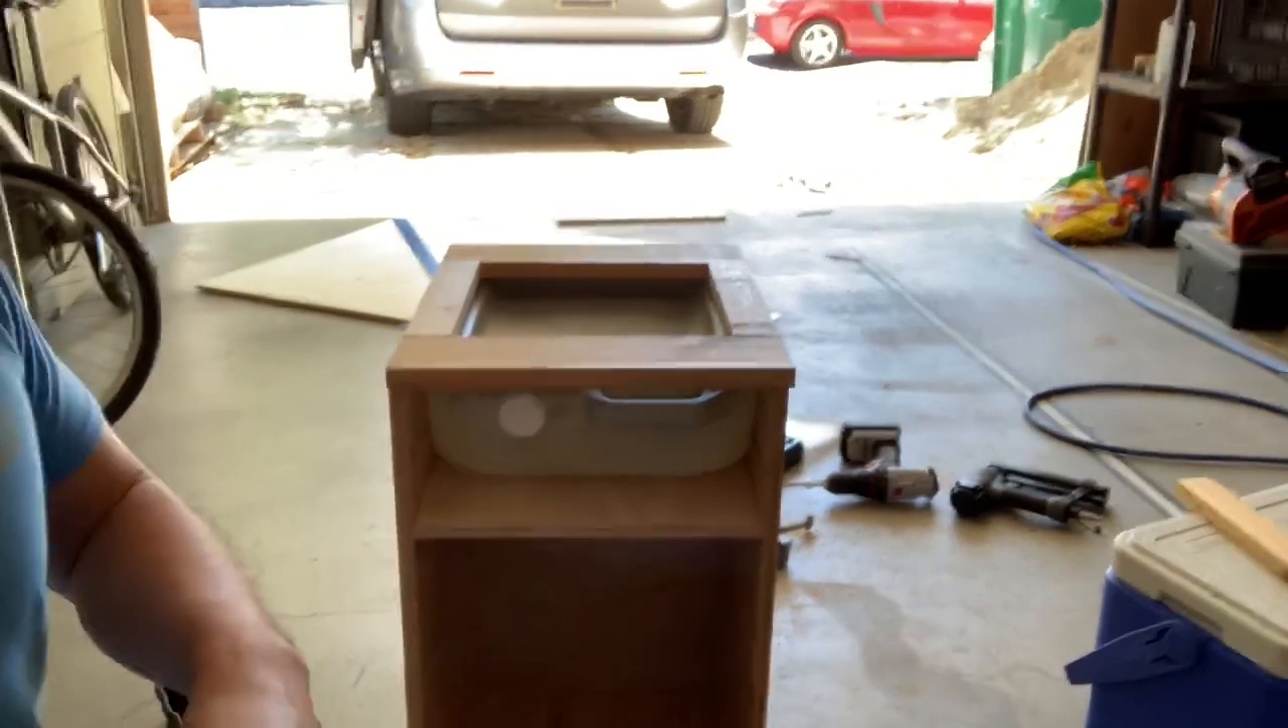And I built the frame. It's going to sit on top like that.